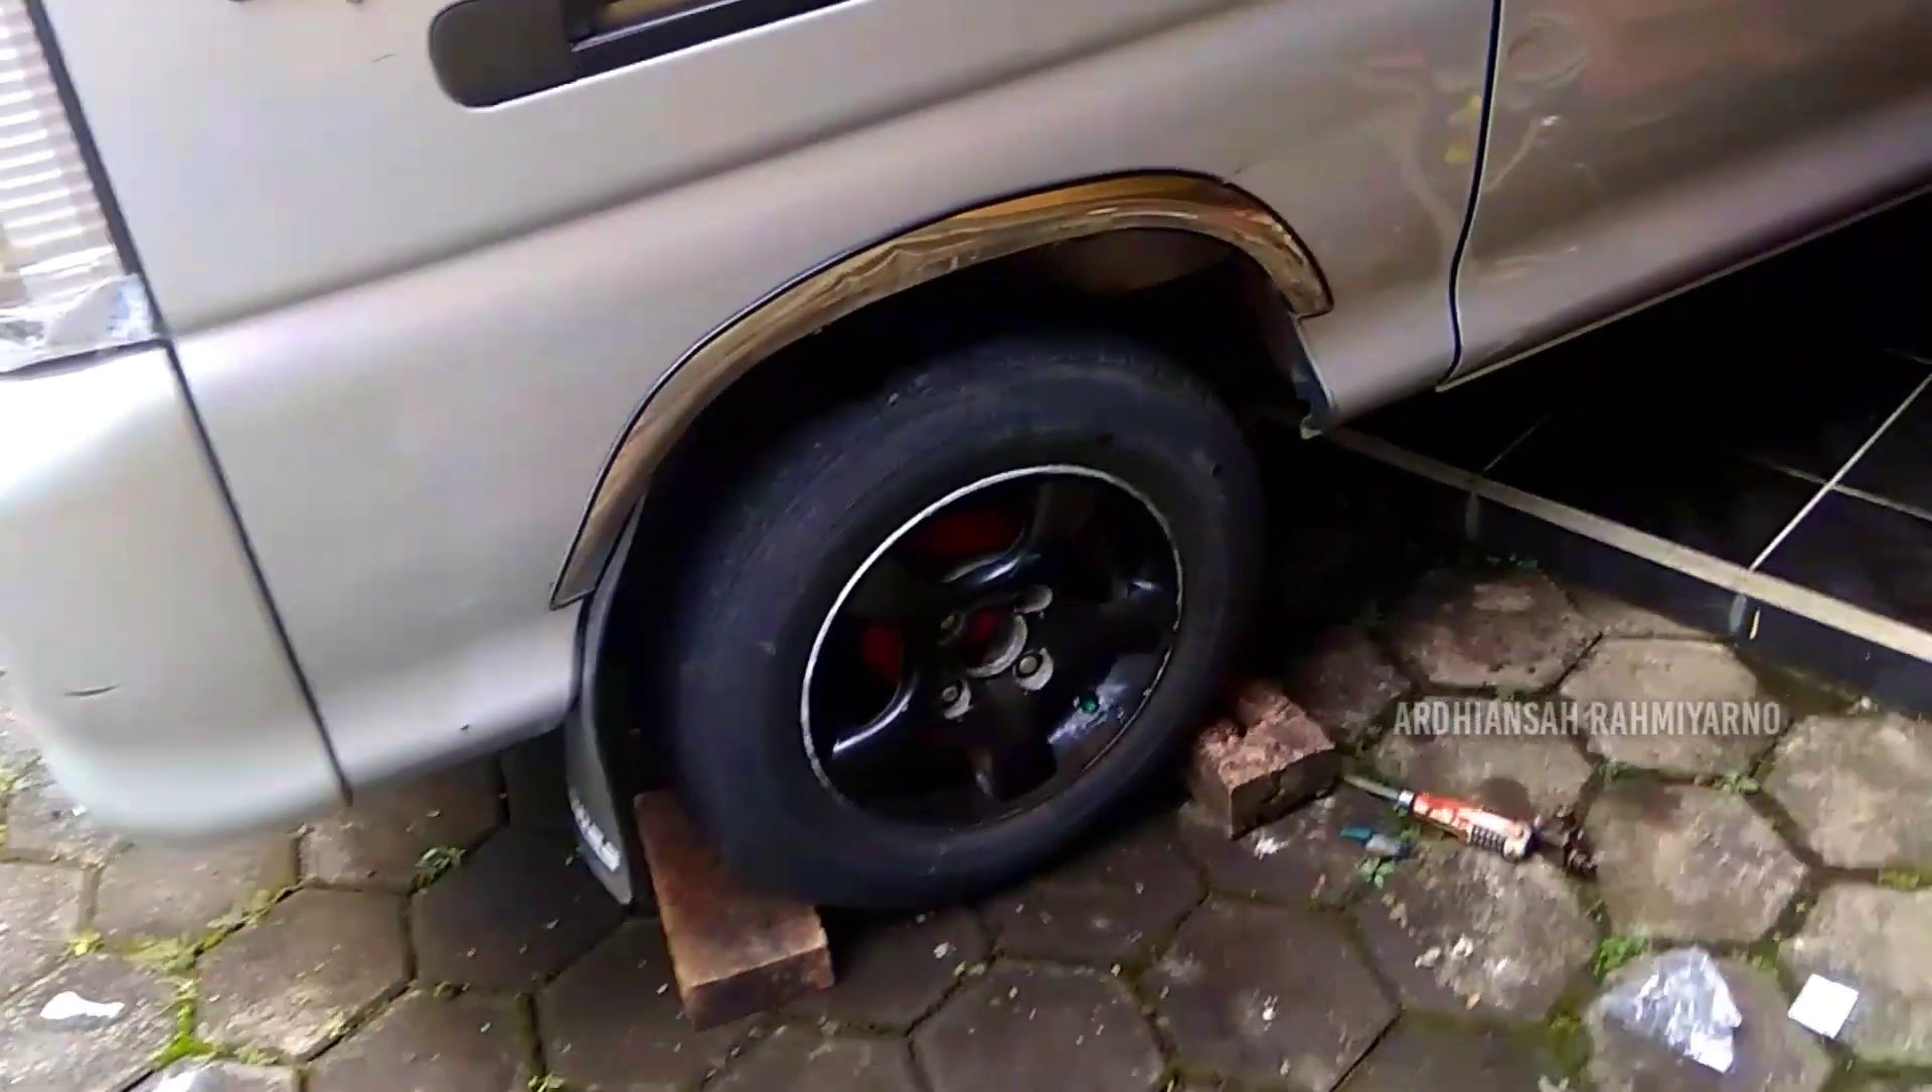Pasang Kembali Roda Nah Ini Sudah Terpasang Semua Teman Teman.